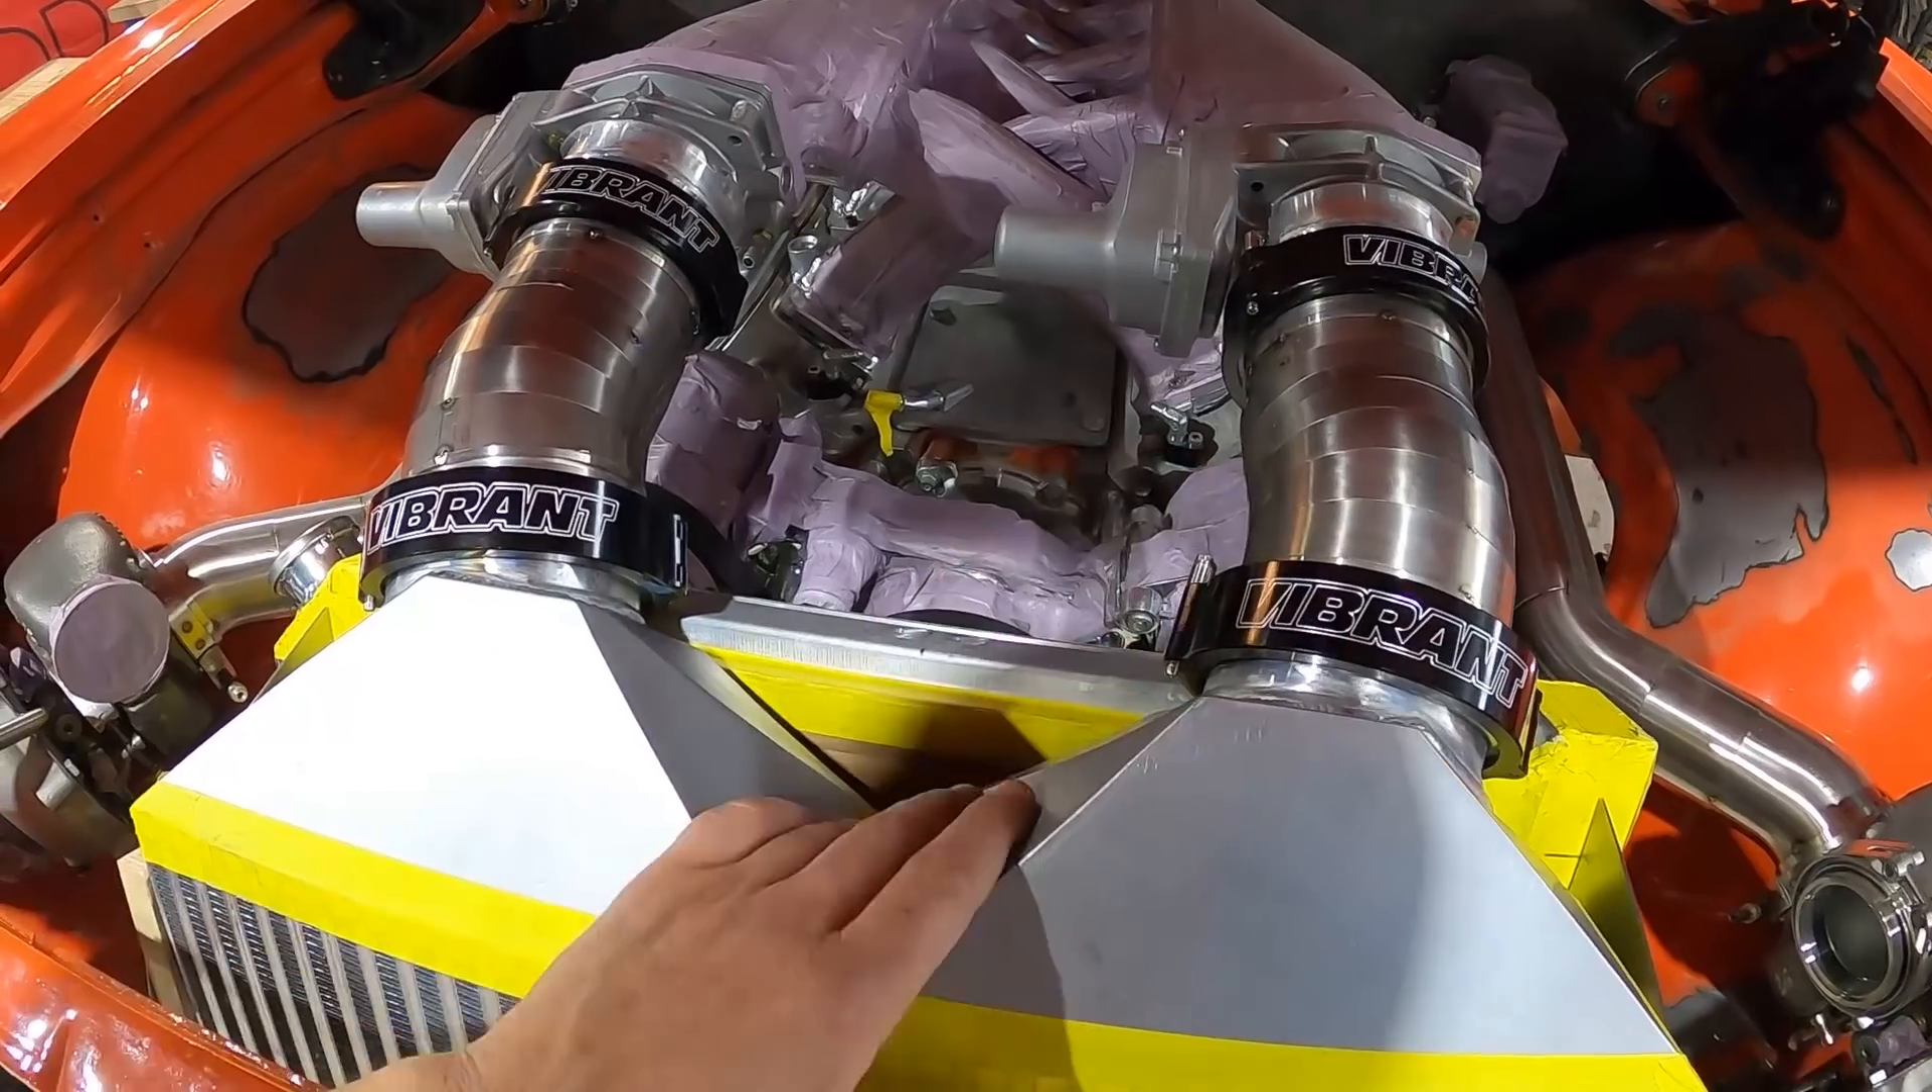Our upper charge pipes are good to go.